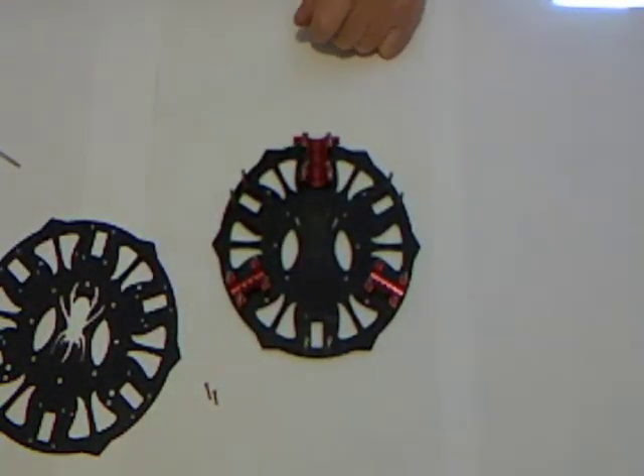So there we have our three boom blocks in place, lower ones.